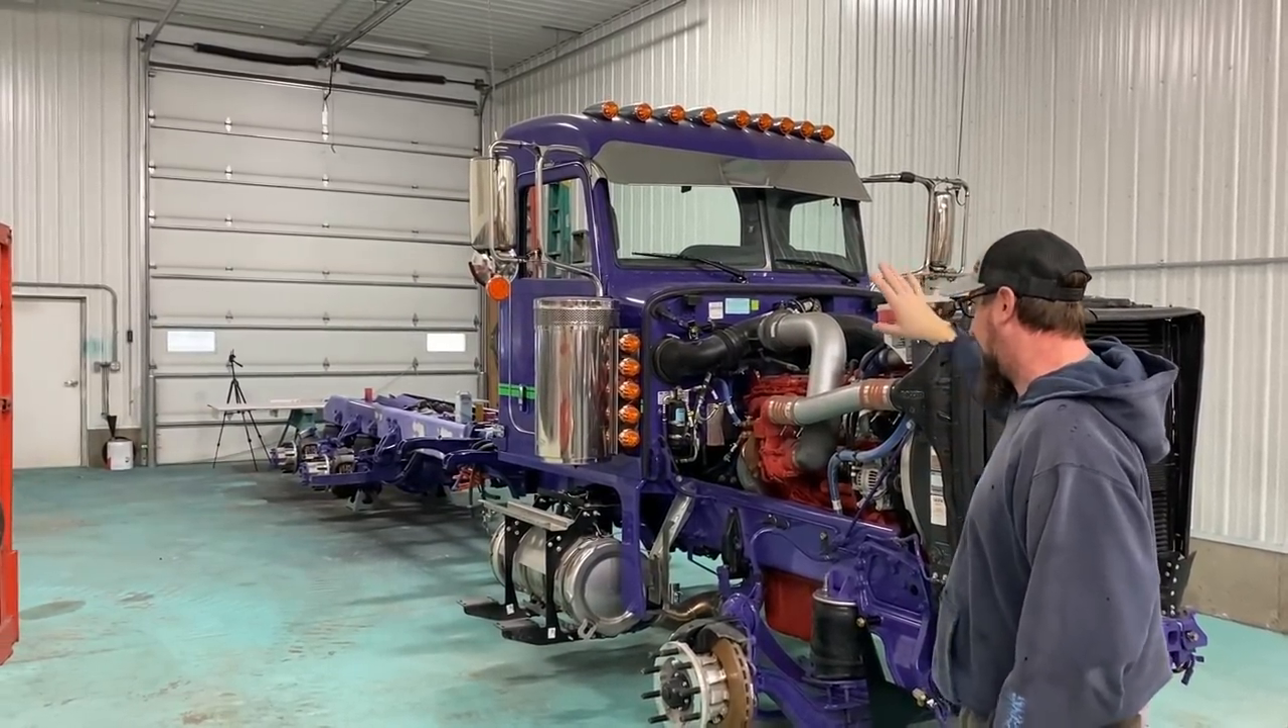We've got air cleaners, mirrors, all that stuff to take off yet.